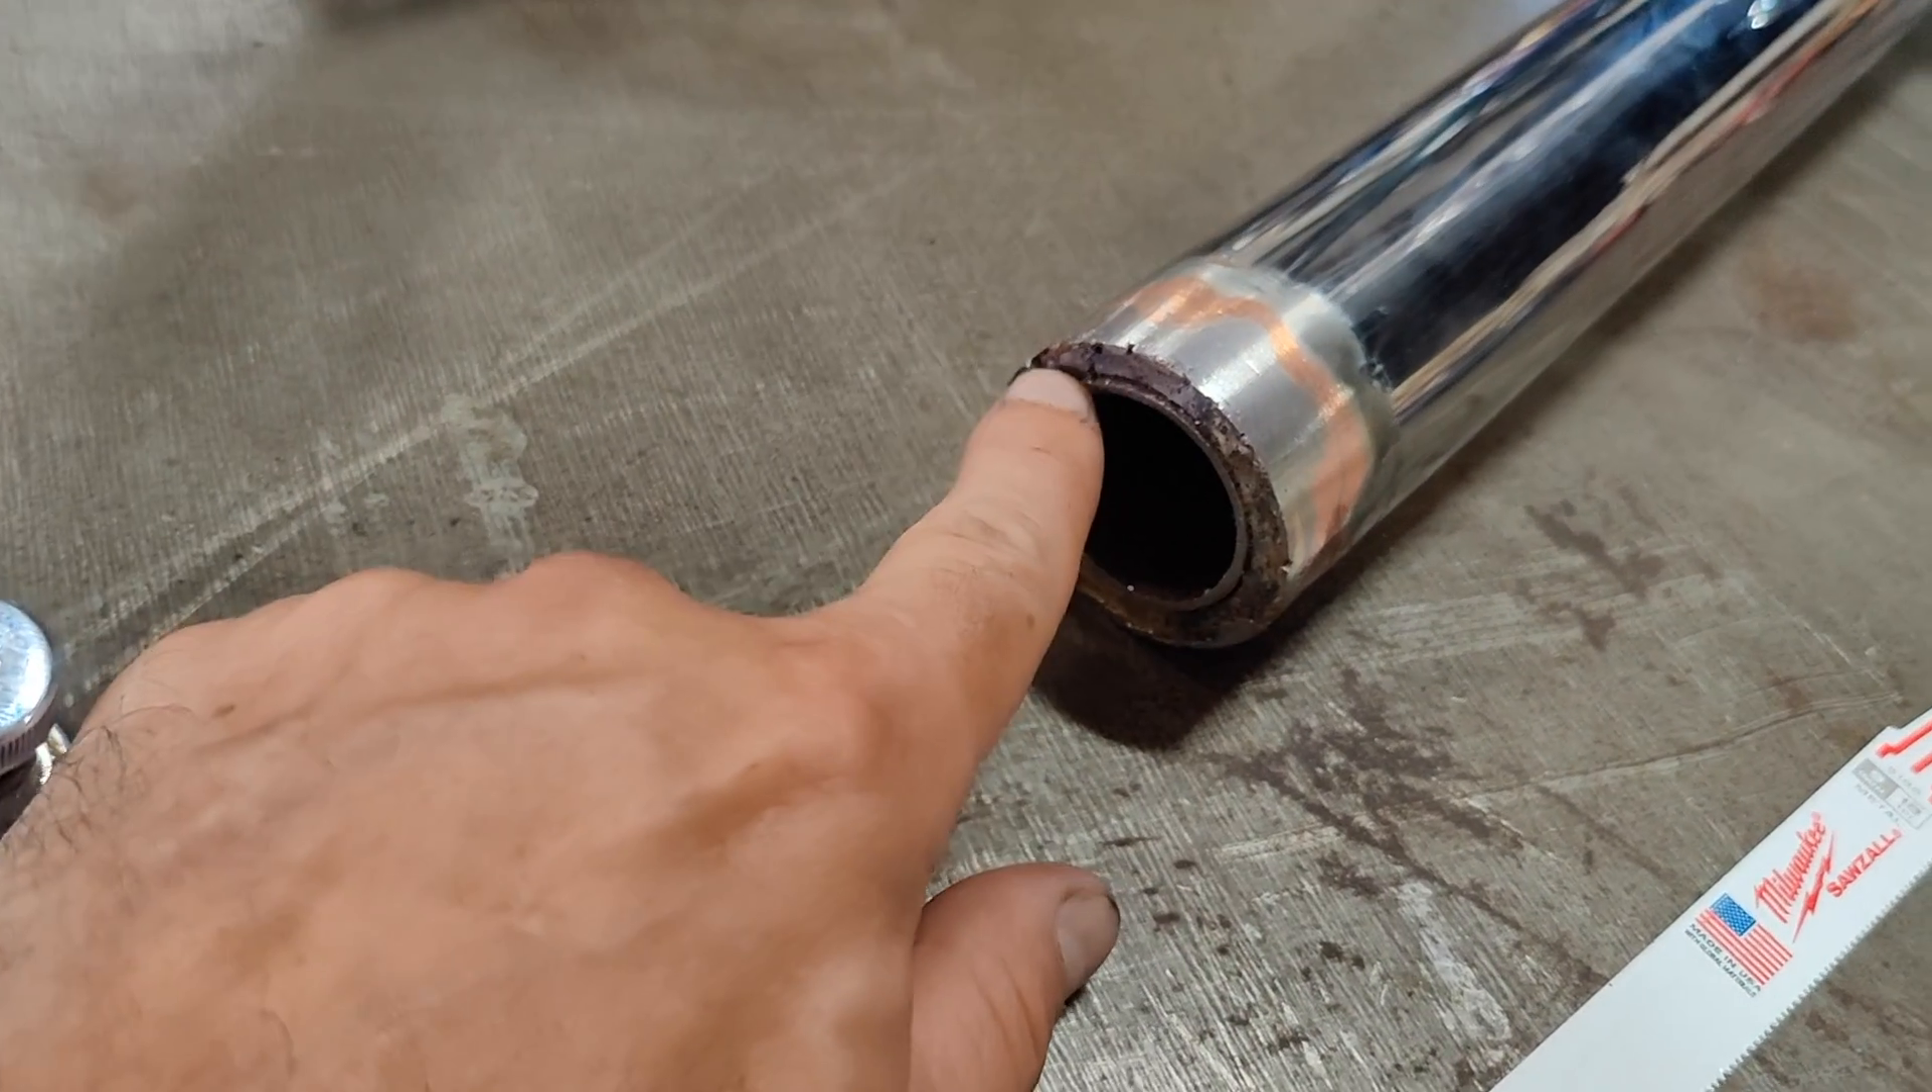So now I'm up to the point where I've cut this axle in half. I need to get the old sleeve out.